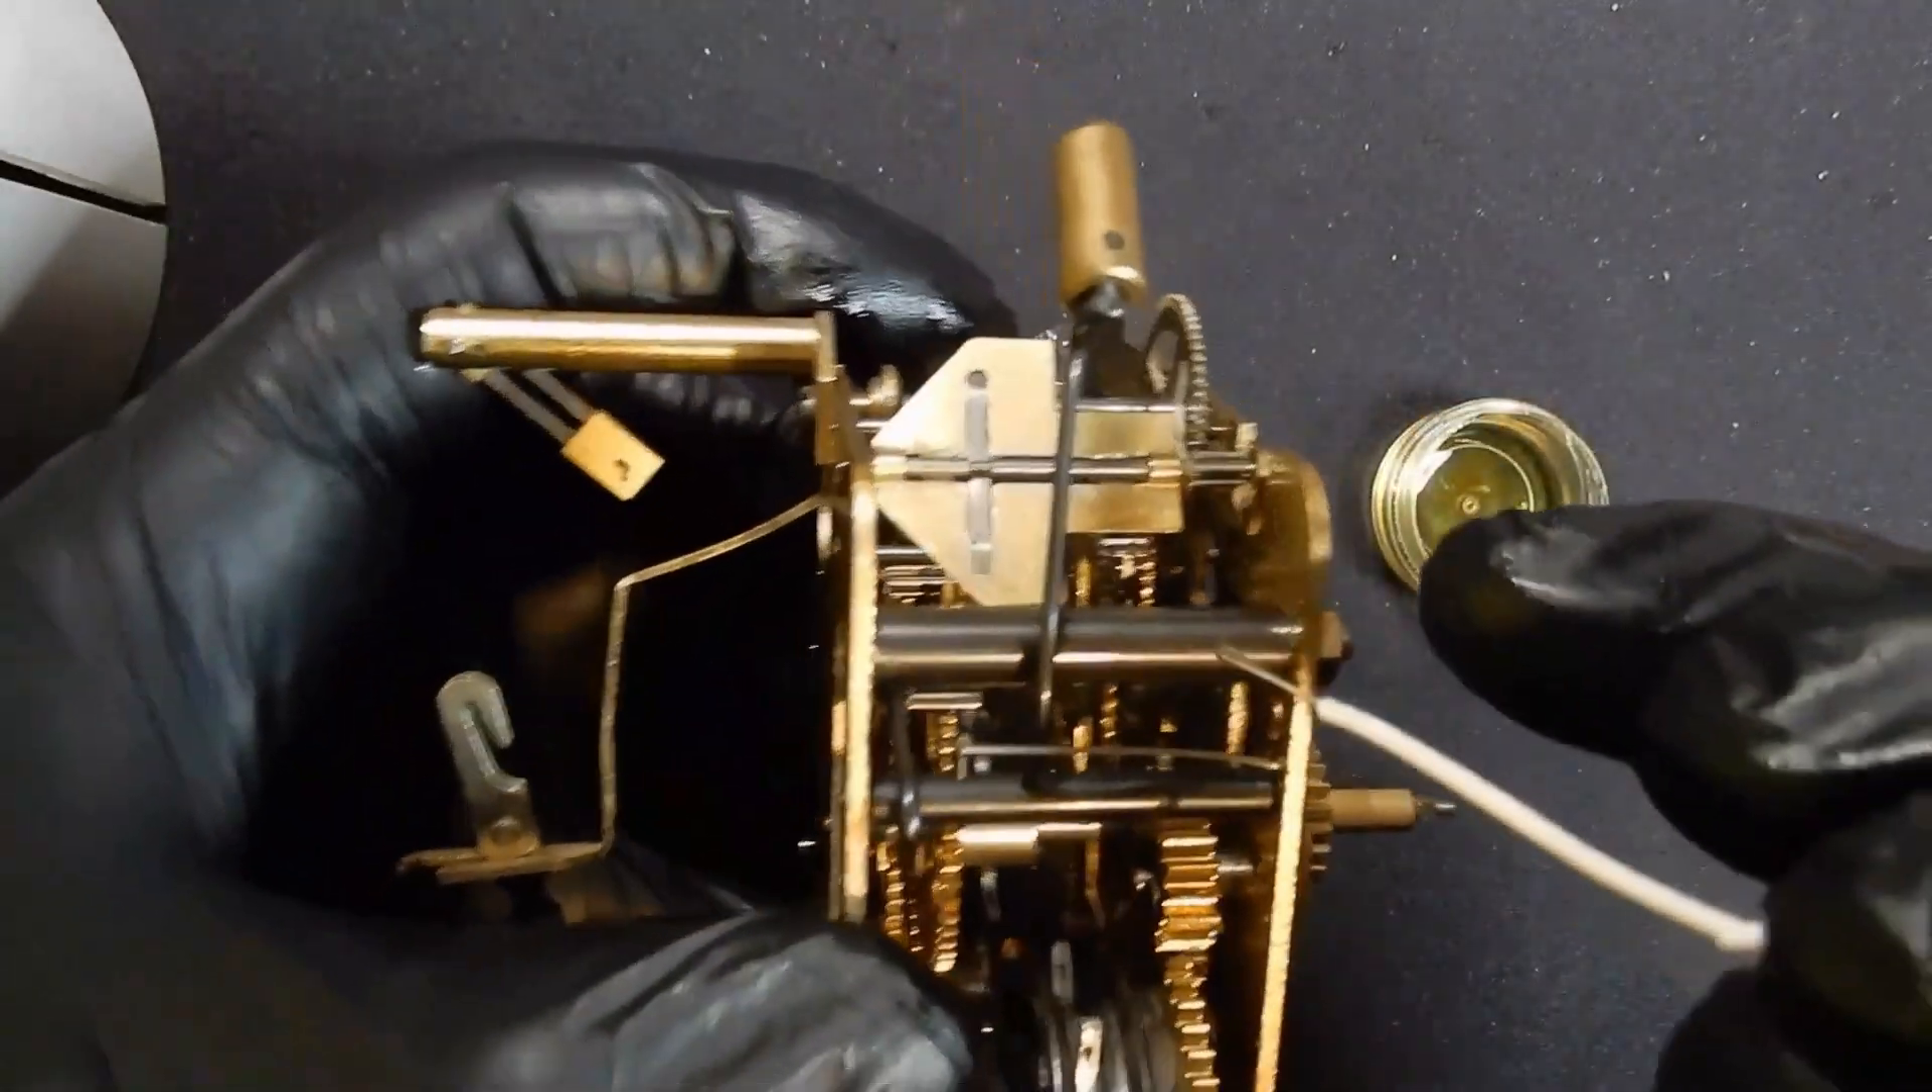All right so the movement's all back together again now and i'll put that on a test stand and attach some weights to it.